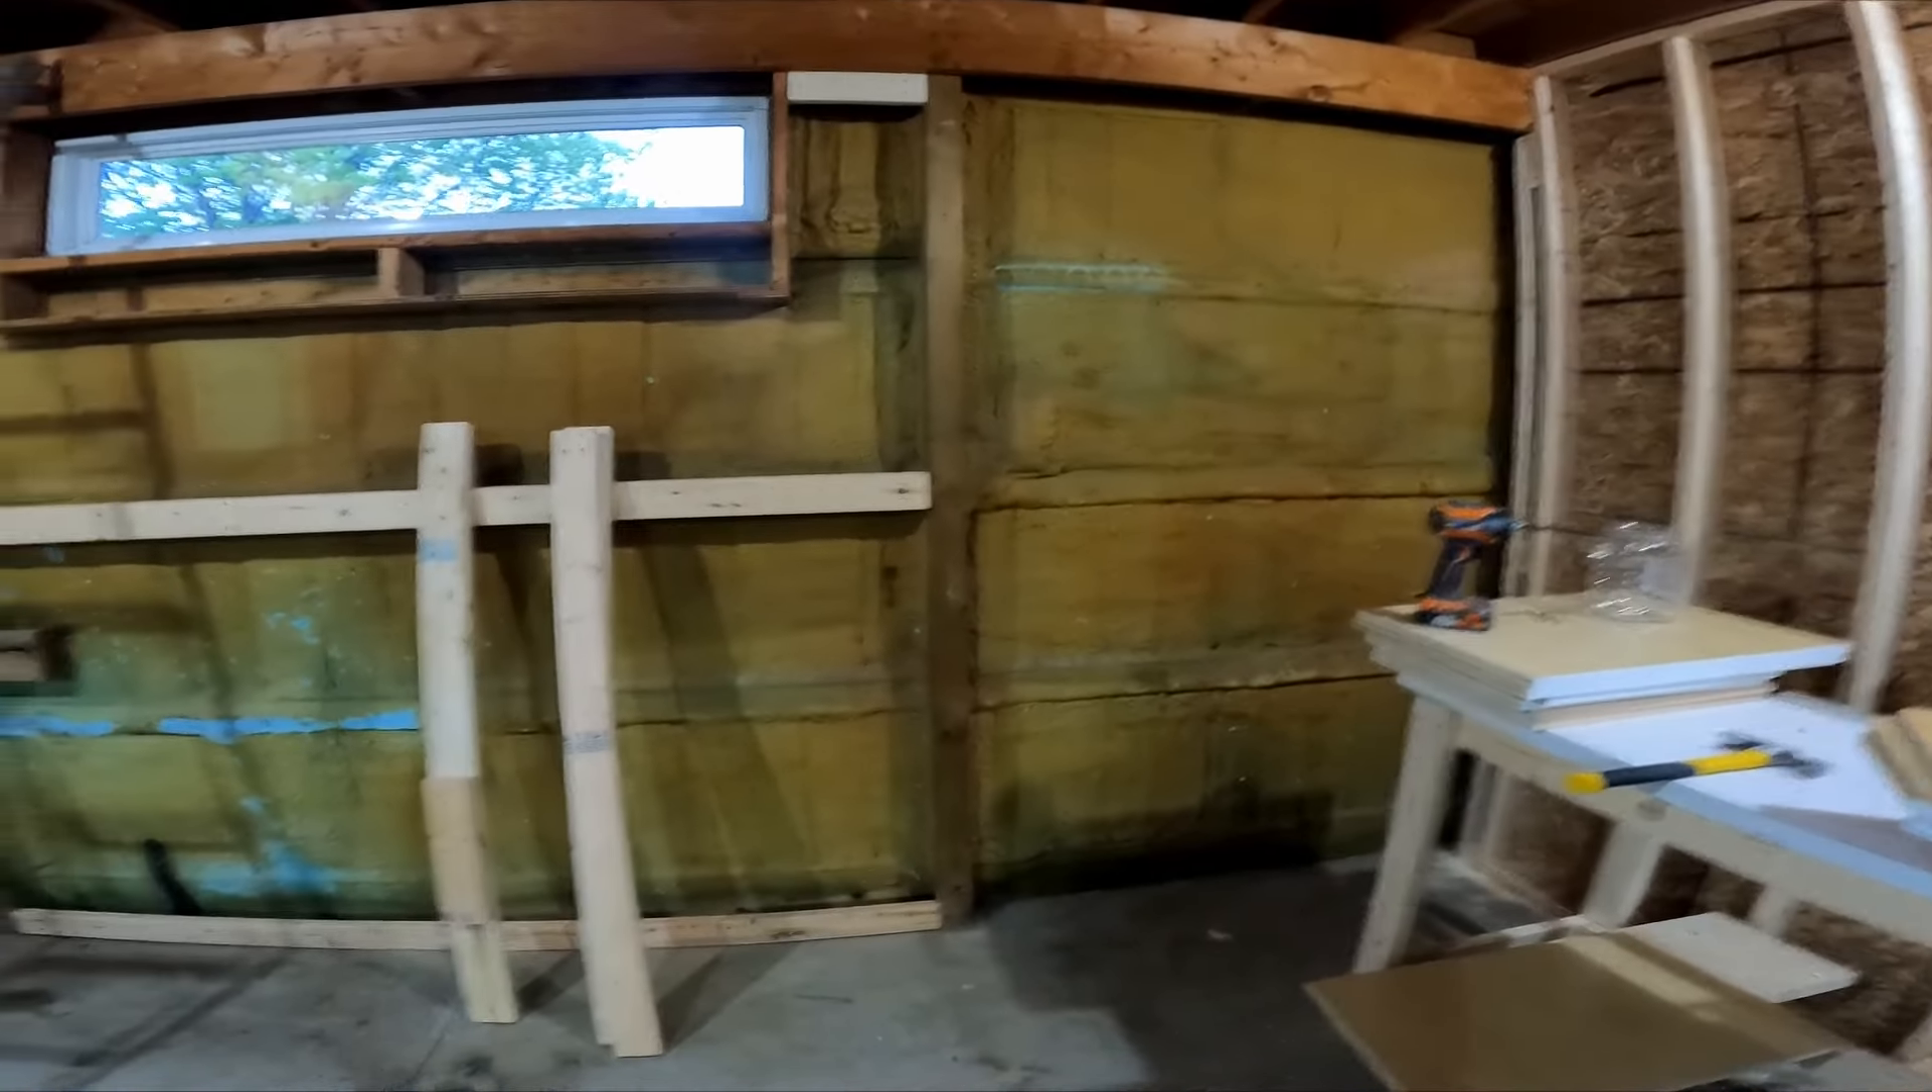I just got these two by fours here that I cut just got to install them.